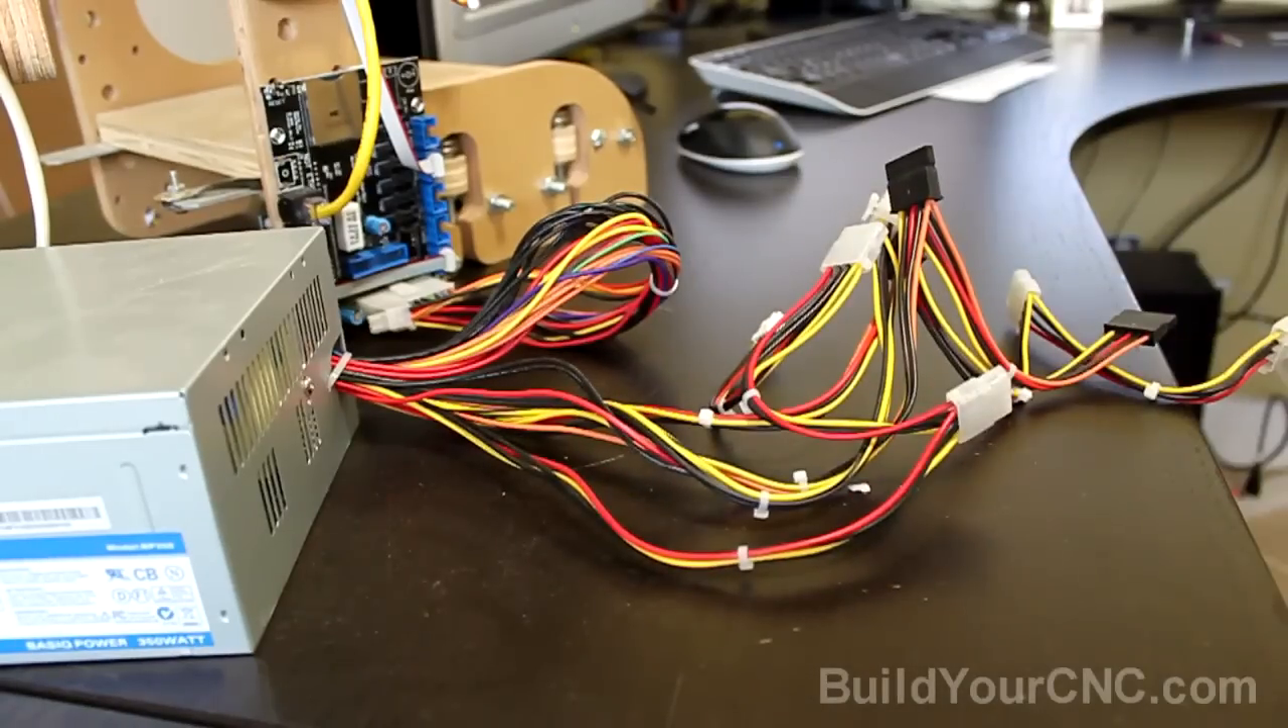There's a lot of wires that are just, you know, kind of hanging around.